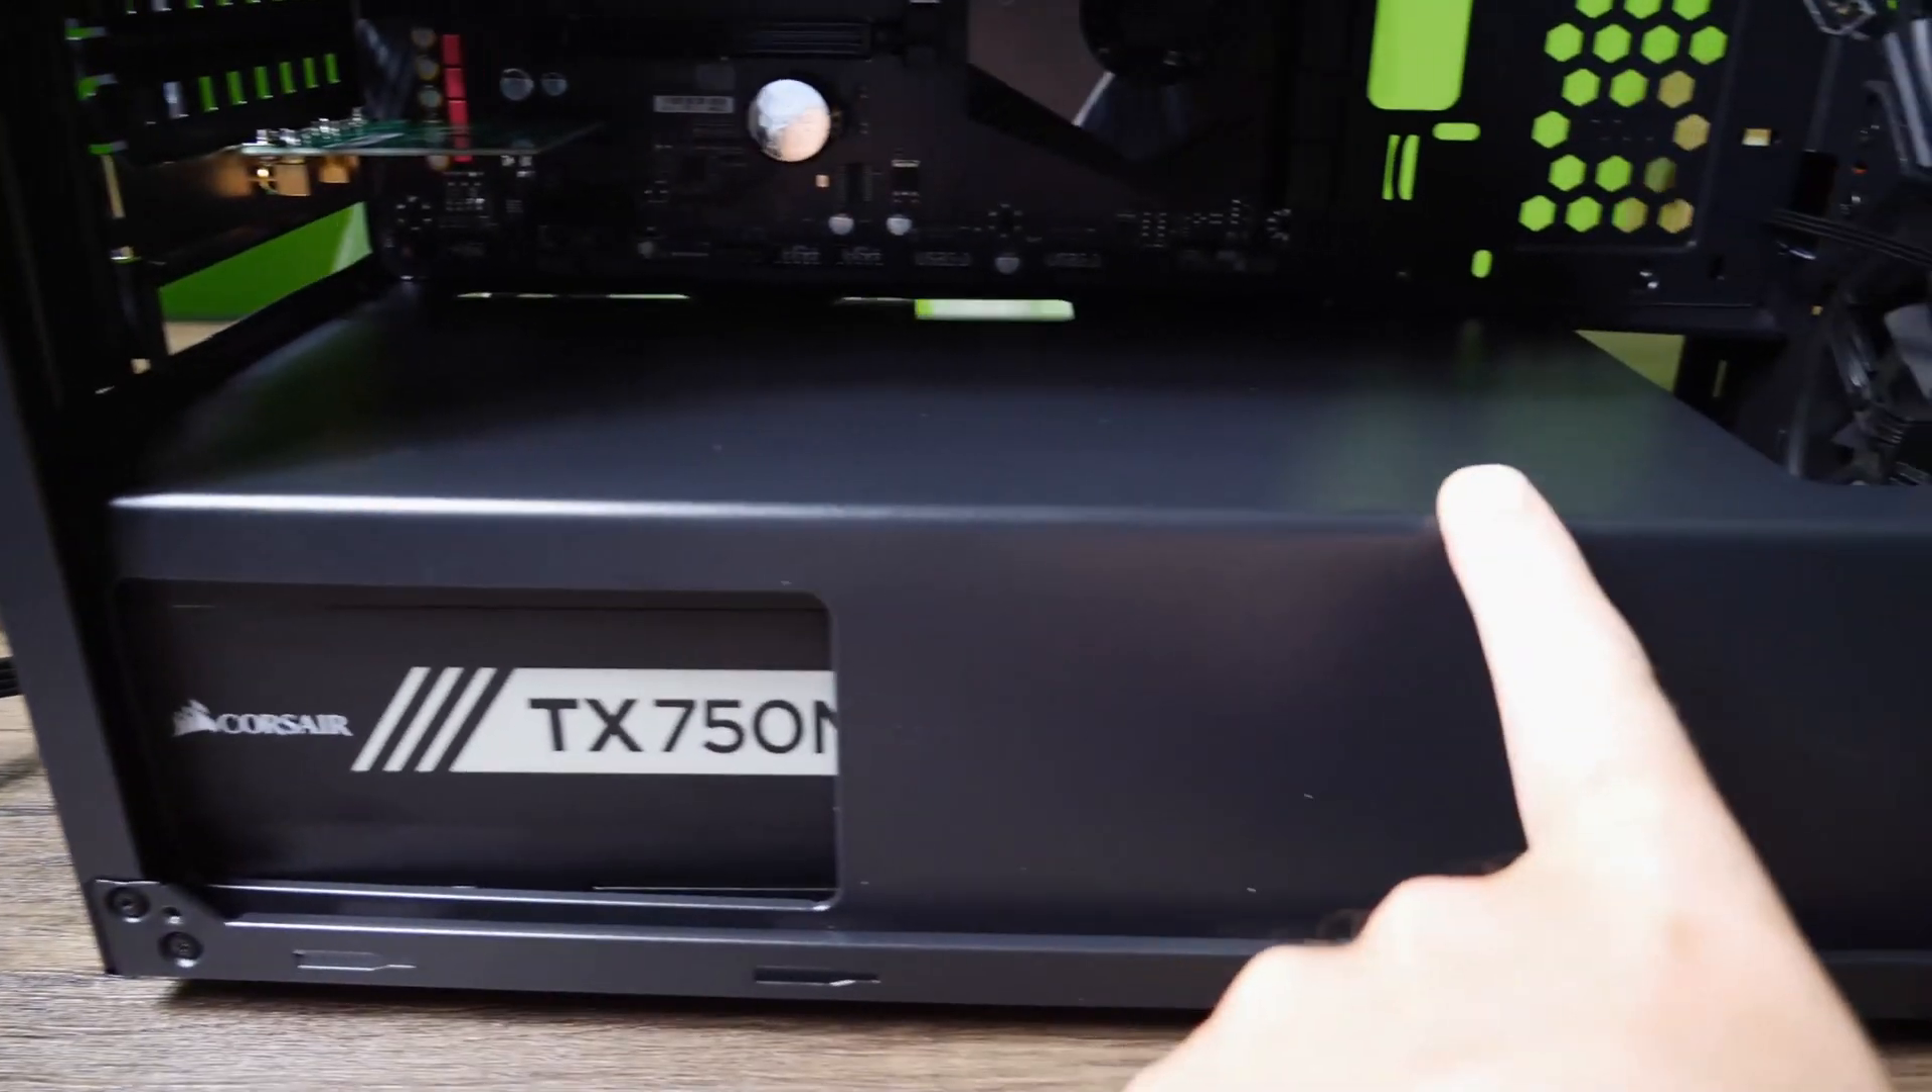So I've now installed the PSU.